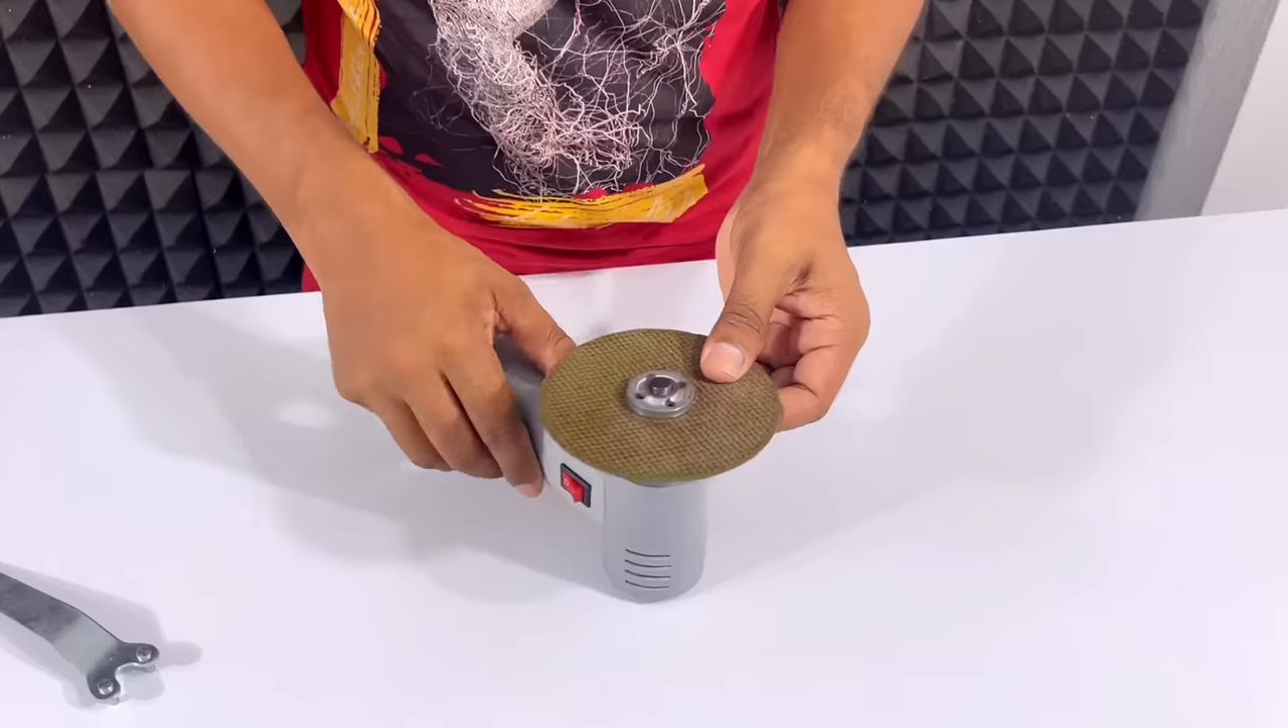तो यहाँ पर मैं cutting wheel लगा लिया।